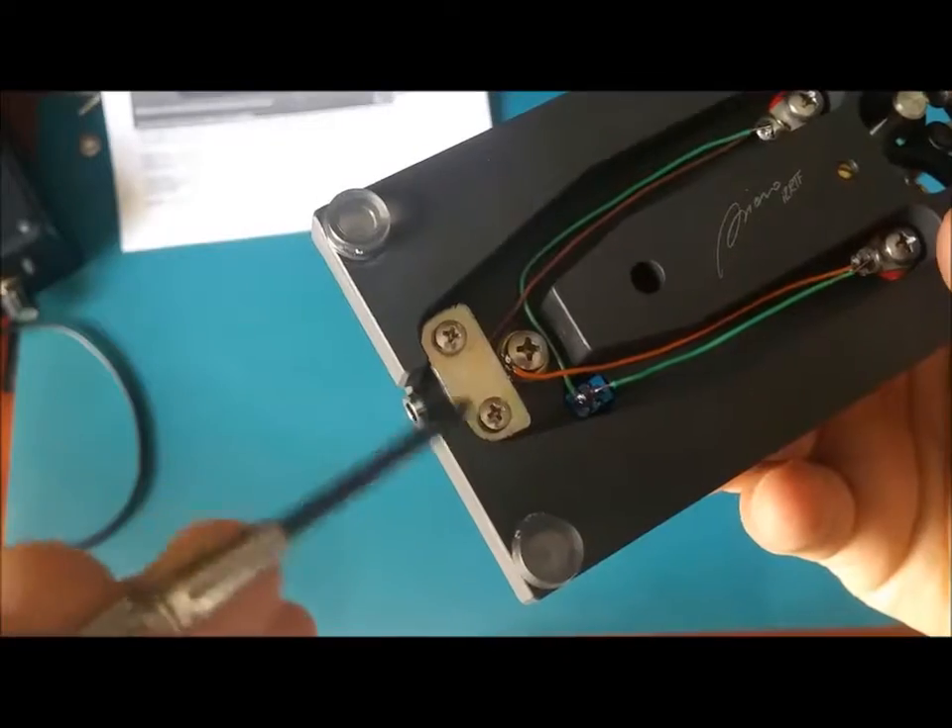I secured the jack with the metal piece that's how it looks.